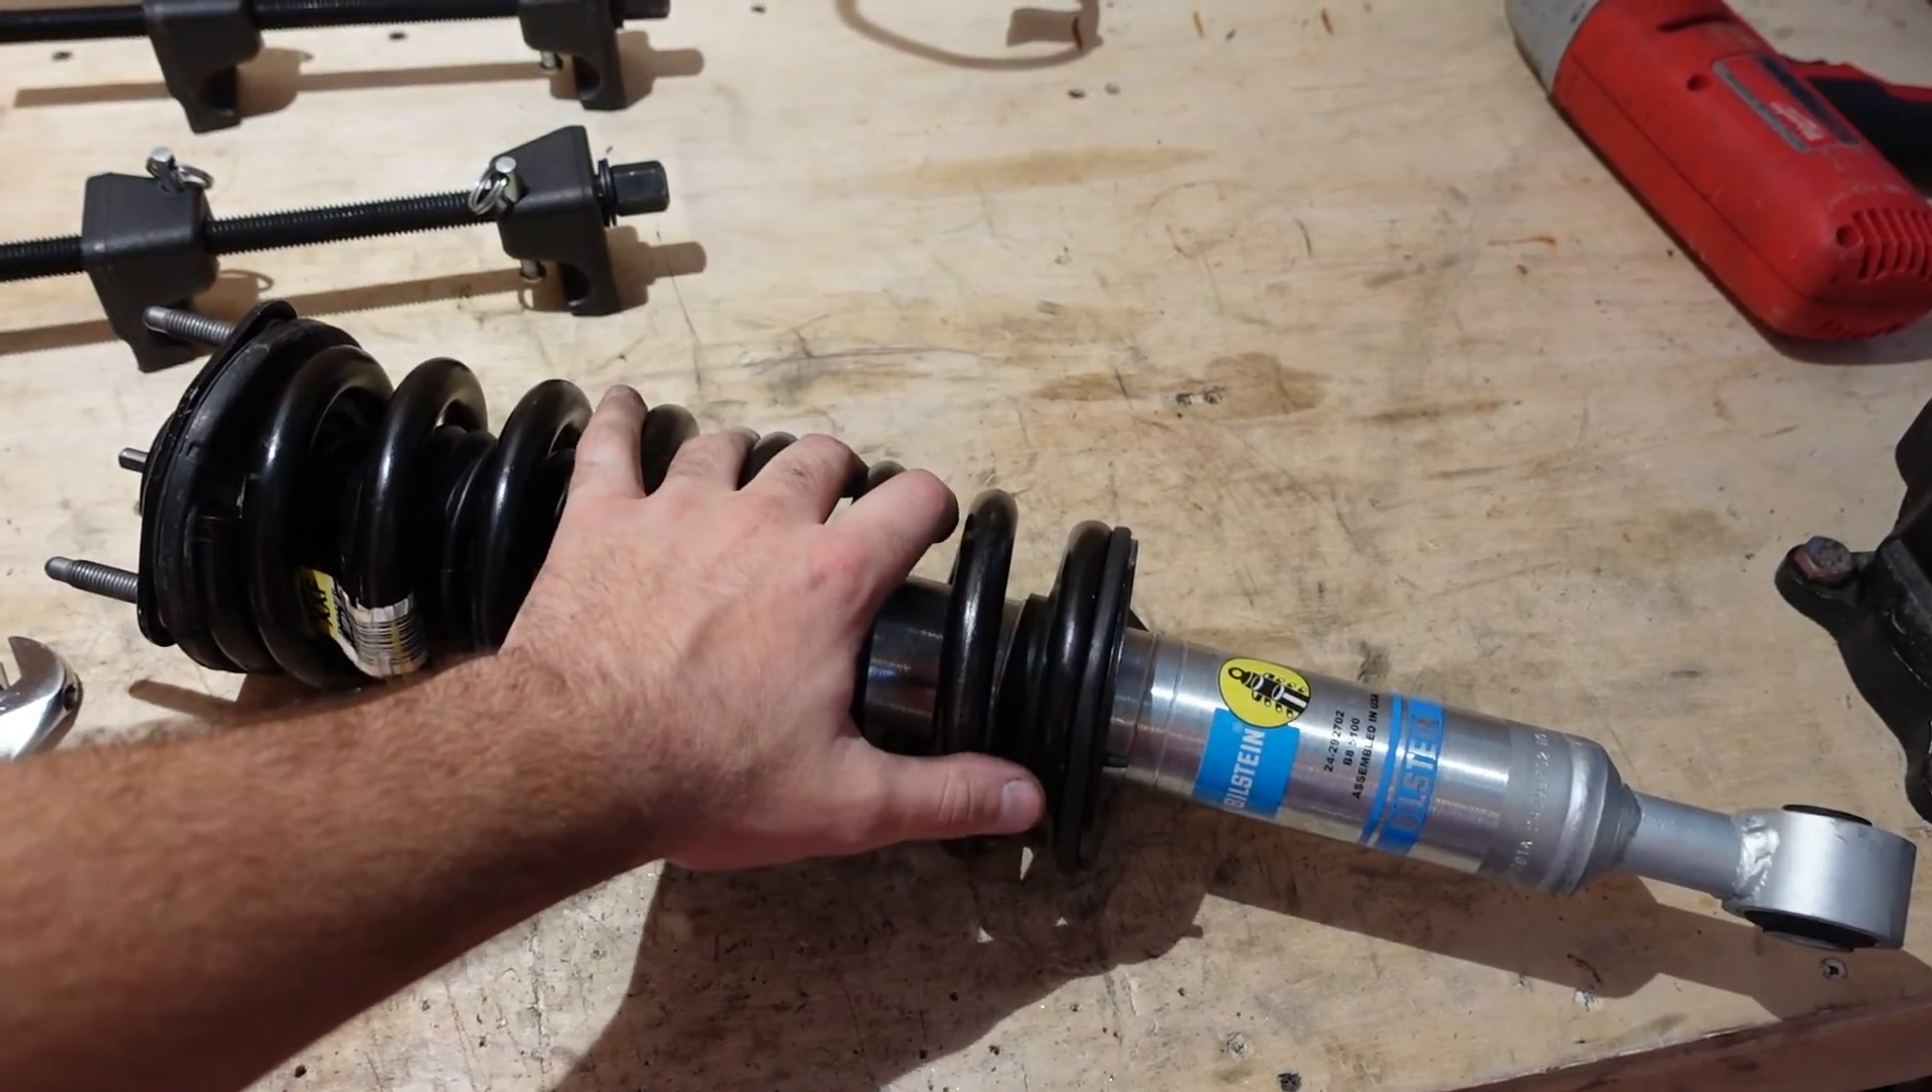Once you remove the spring compressor this is a fully assembled strut that can be installed in your vehicle.